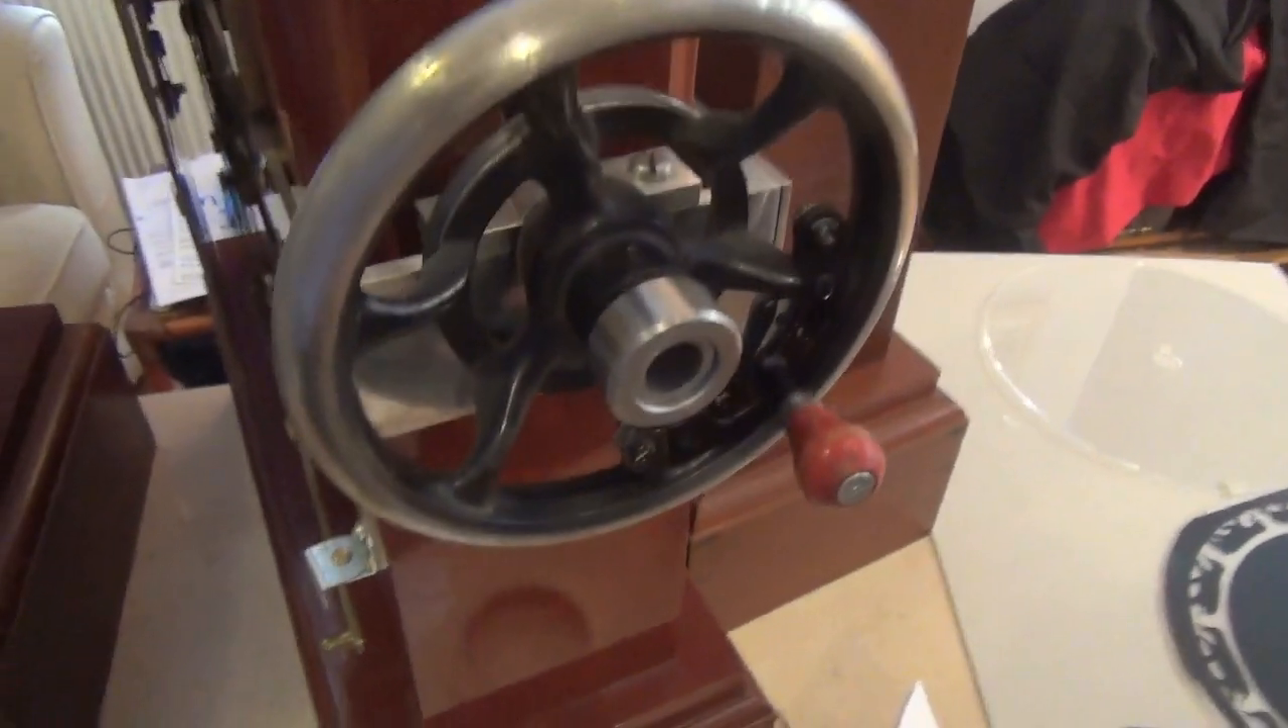The Singer sewing machine handle has now been fitted.